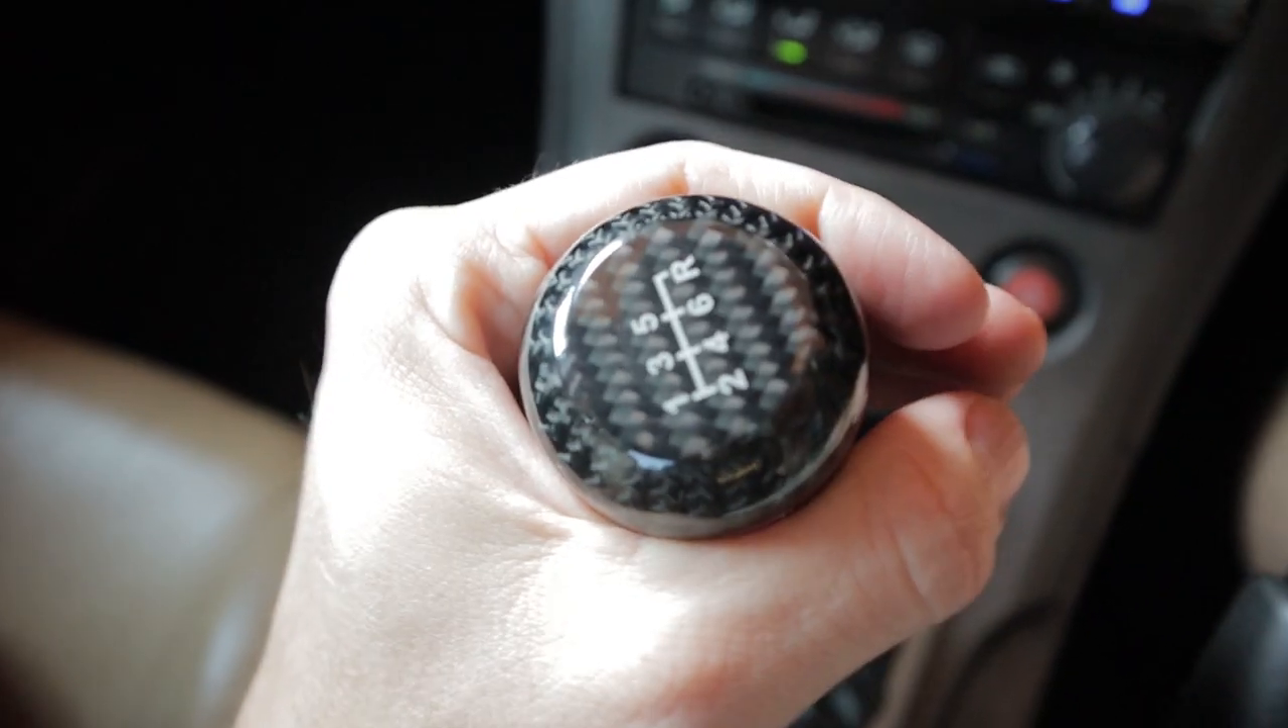The gear knob's not aligned properly.